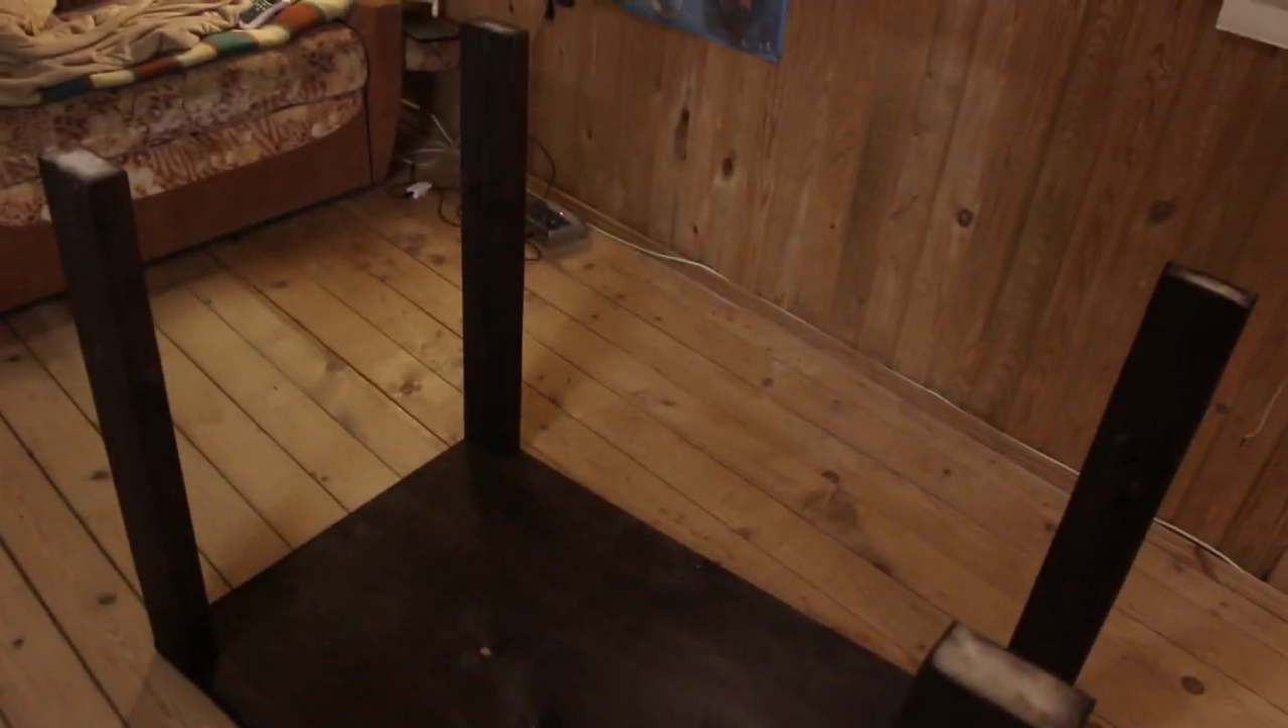First we placed all legs into their position and attached them to the base.